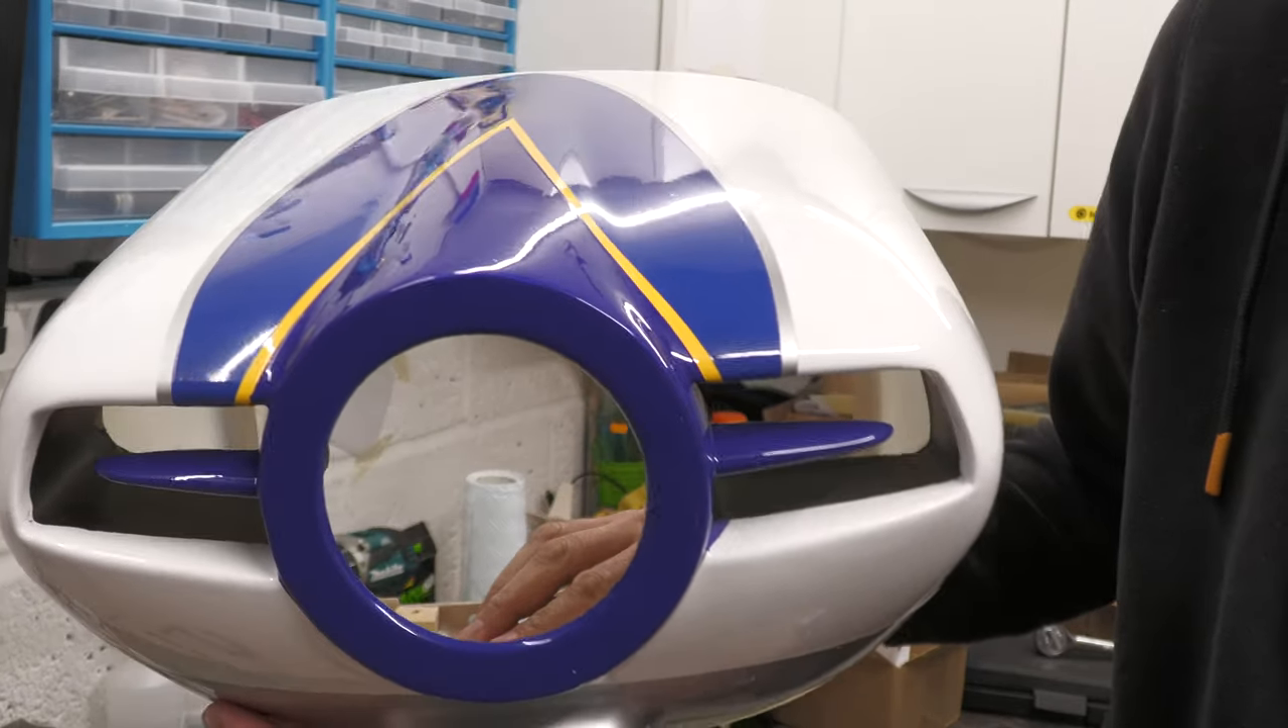From the front, you can see you've now got nice air deflectors going in, and also makes it a nice tidy finish.